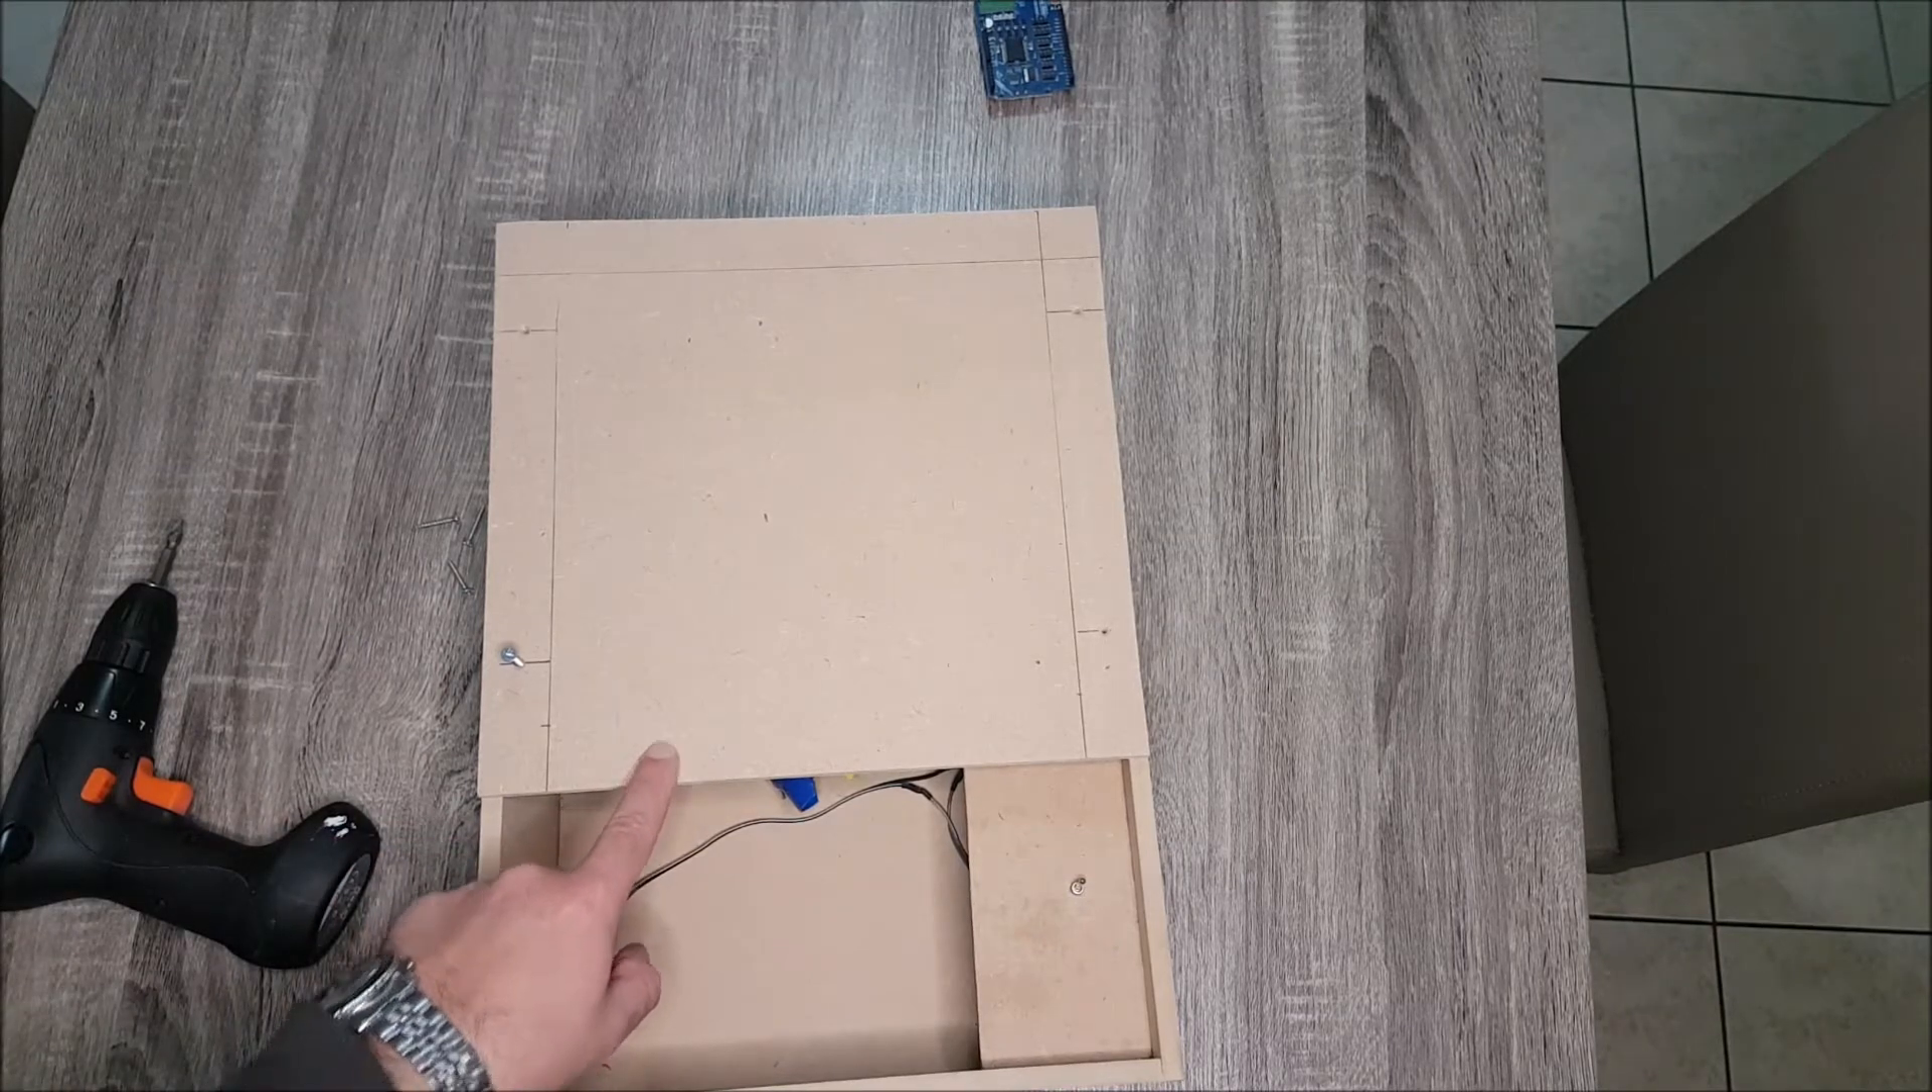And I've also cut out this board which fits right at the top.